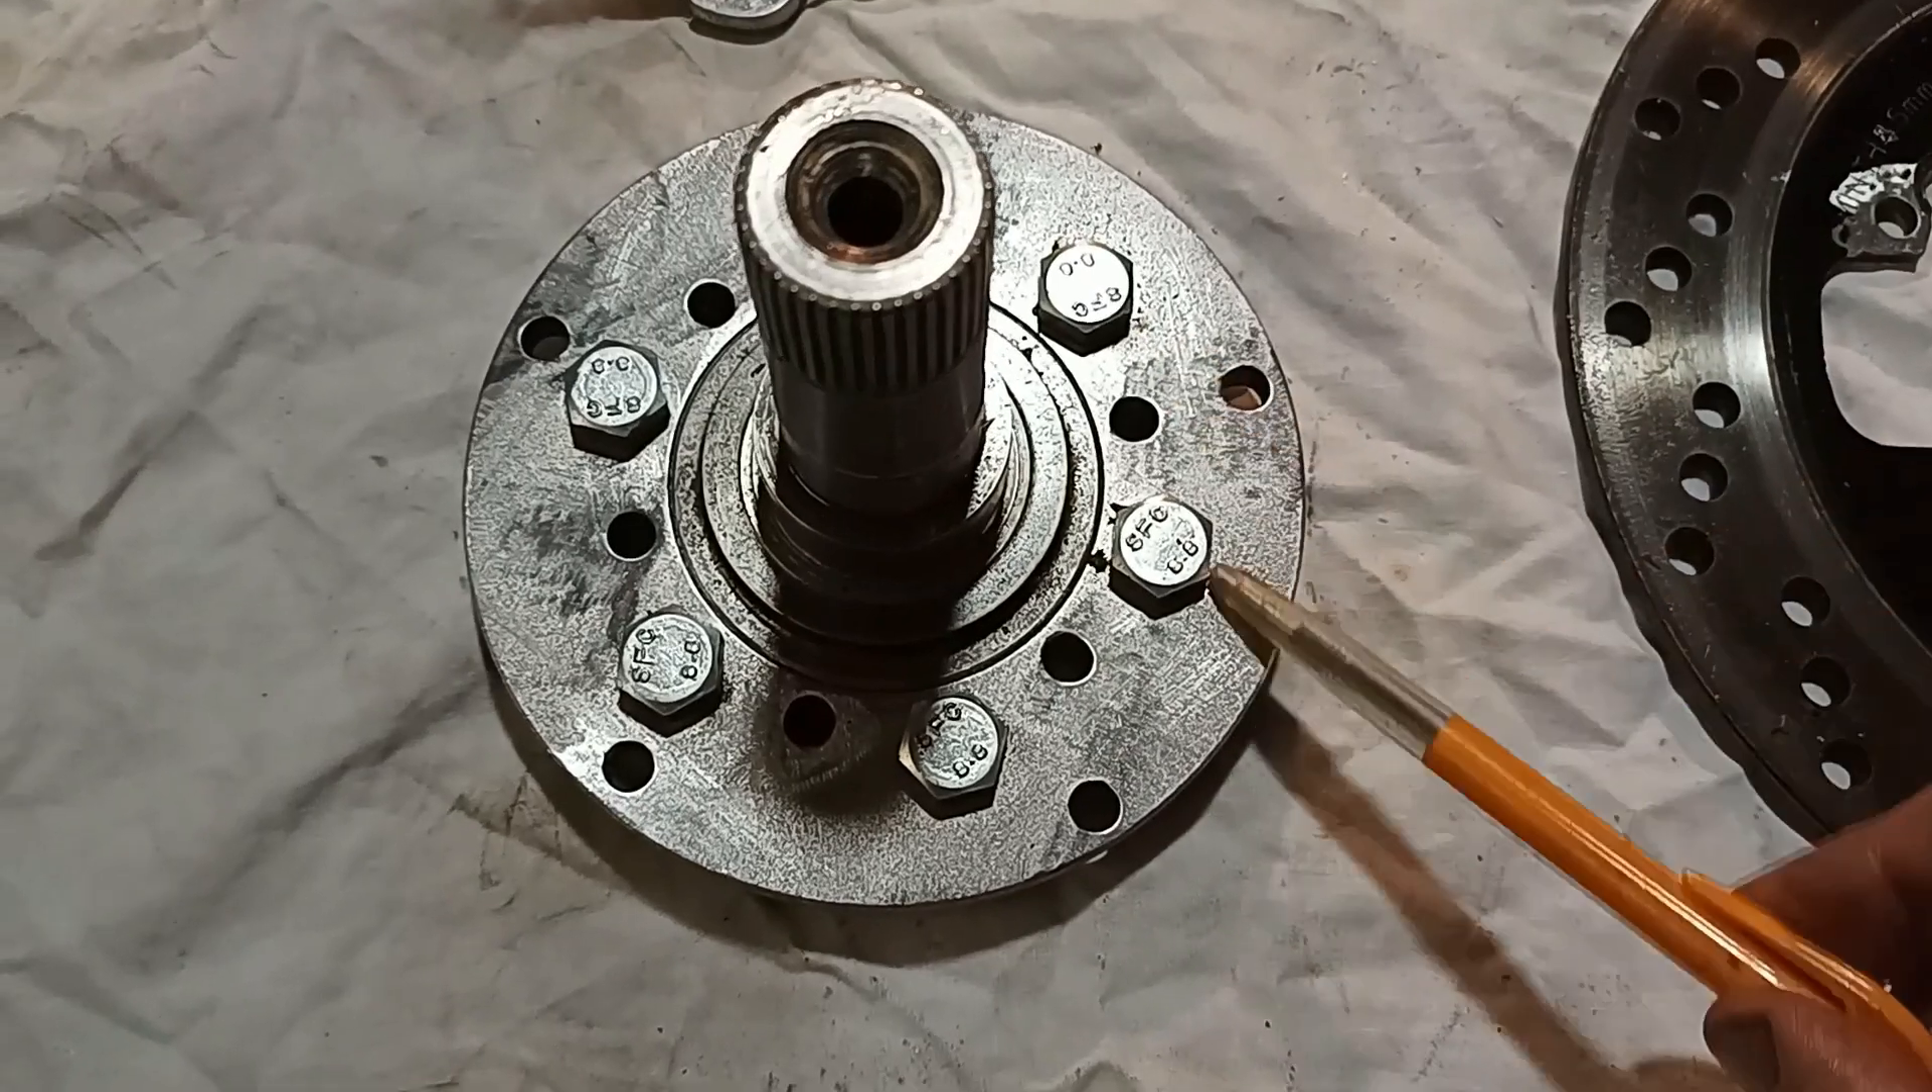The output flange is complete the output adapter is fitted.